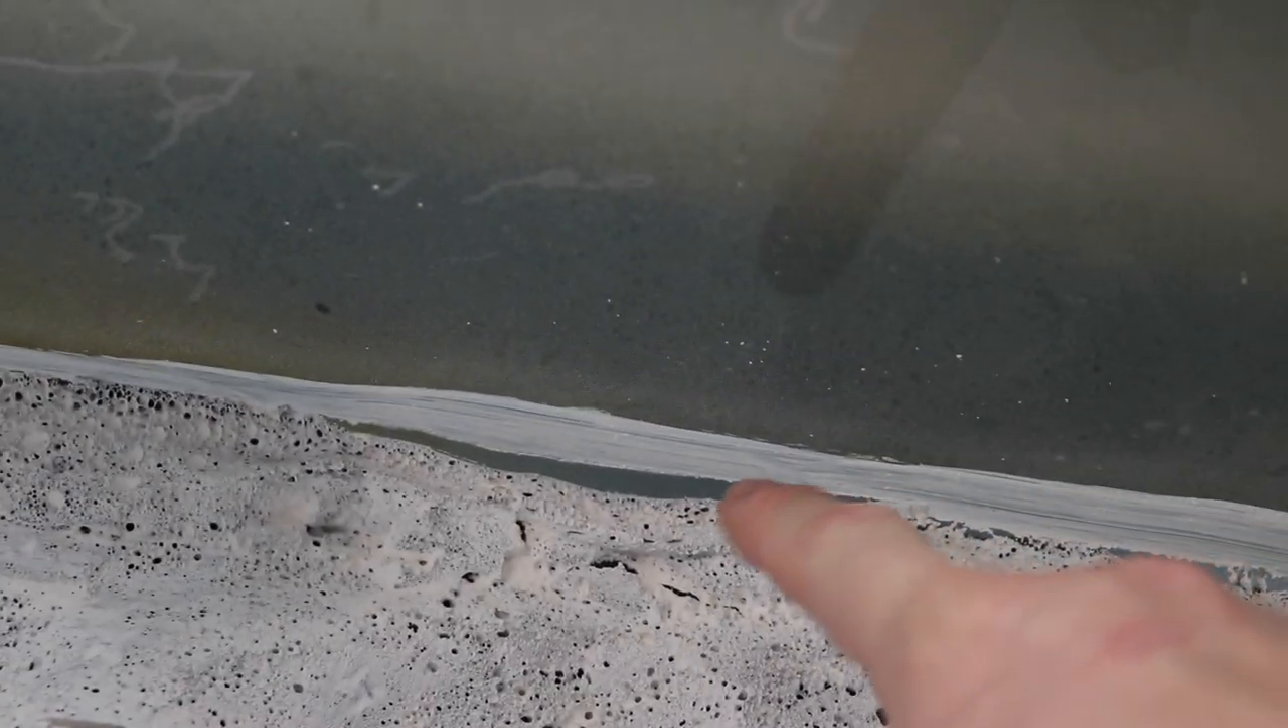It begins to shrink away from the glass you can see the gap there it's not ideal.